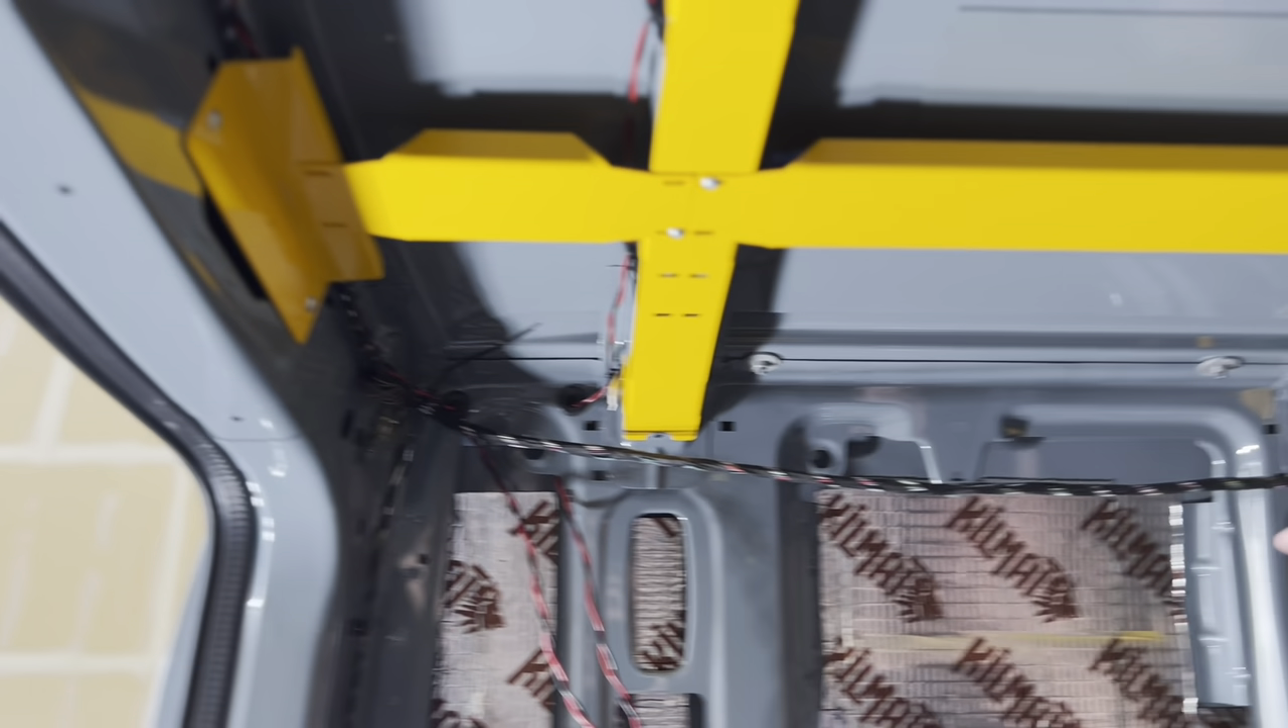So now that we got the roof beam kits in we're gonna move into the wall transitions.